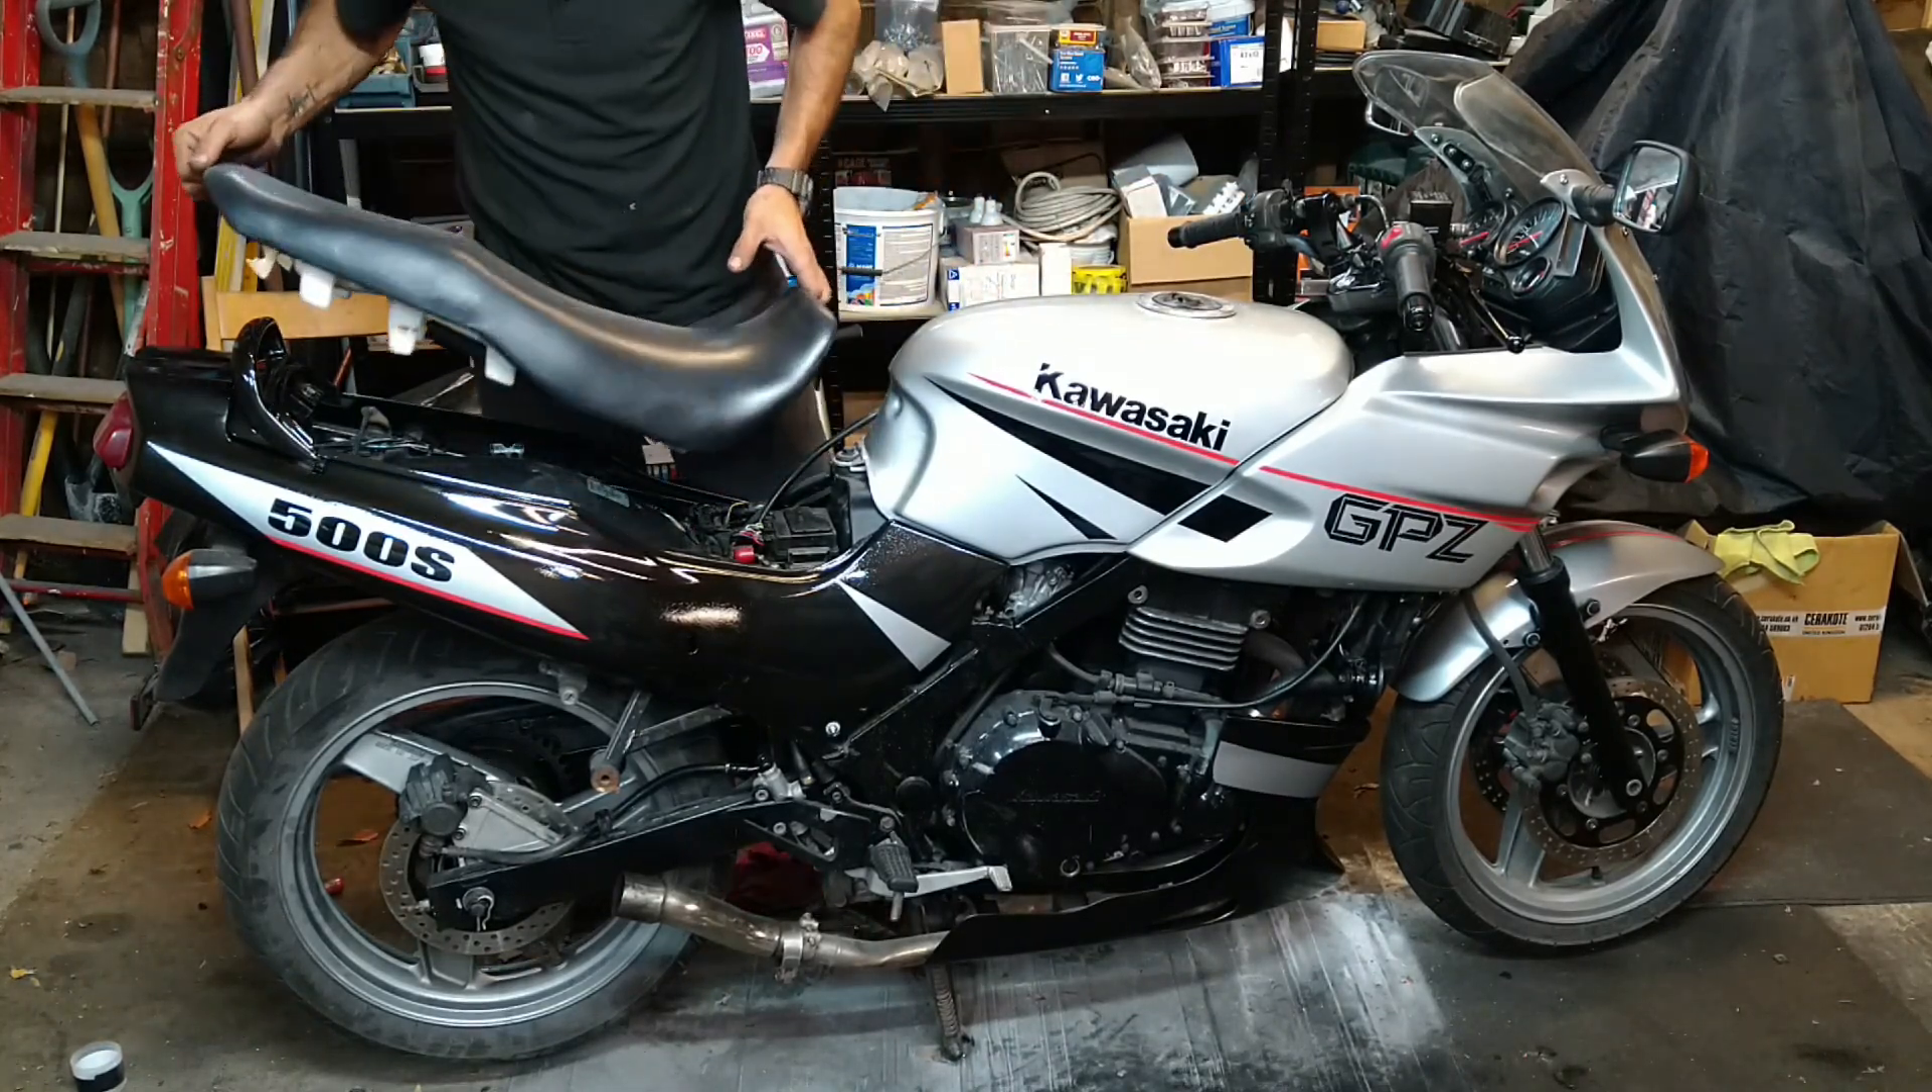We've done the tank, we've done the rear fenders, everything, I need to get a seat on this bike.